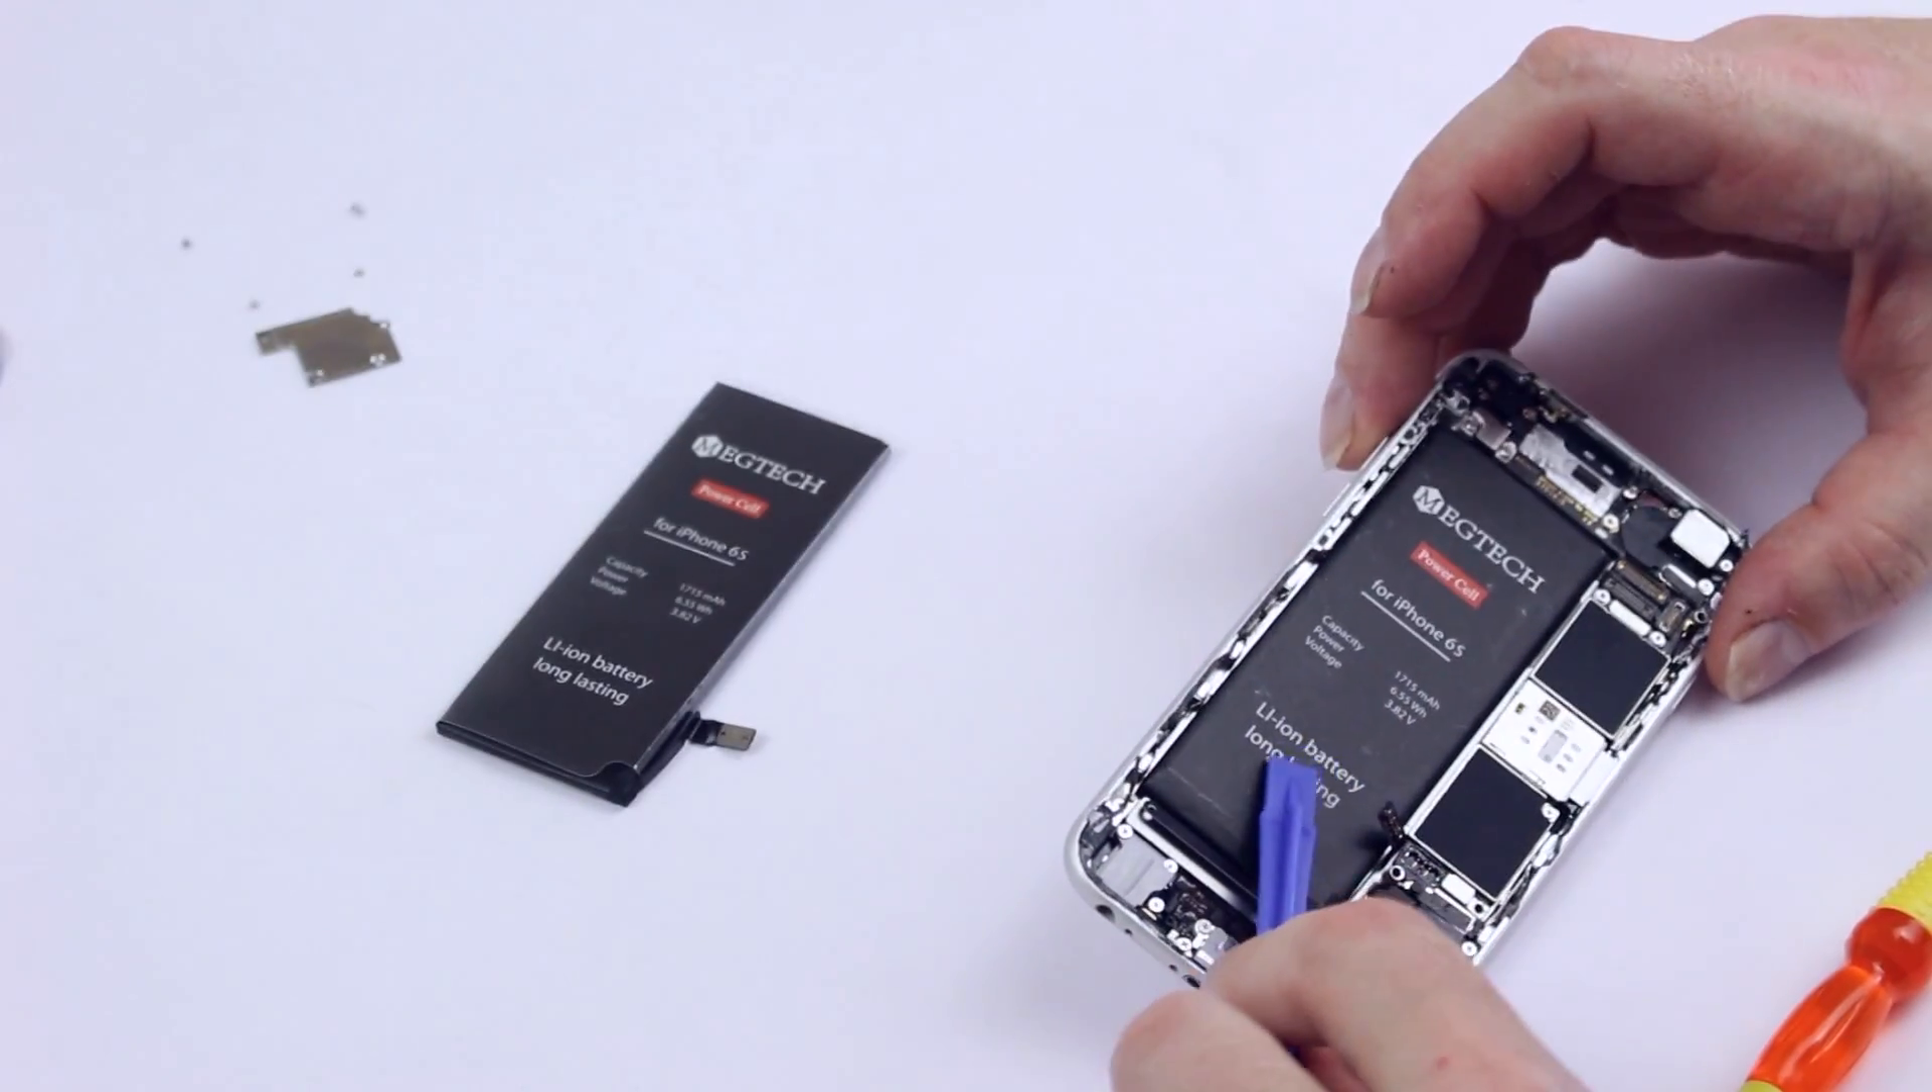Right, so this battery has got to come out. This obviously has been changed before.